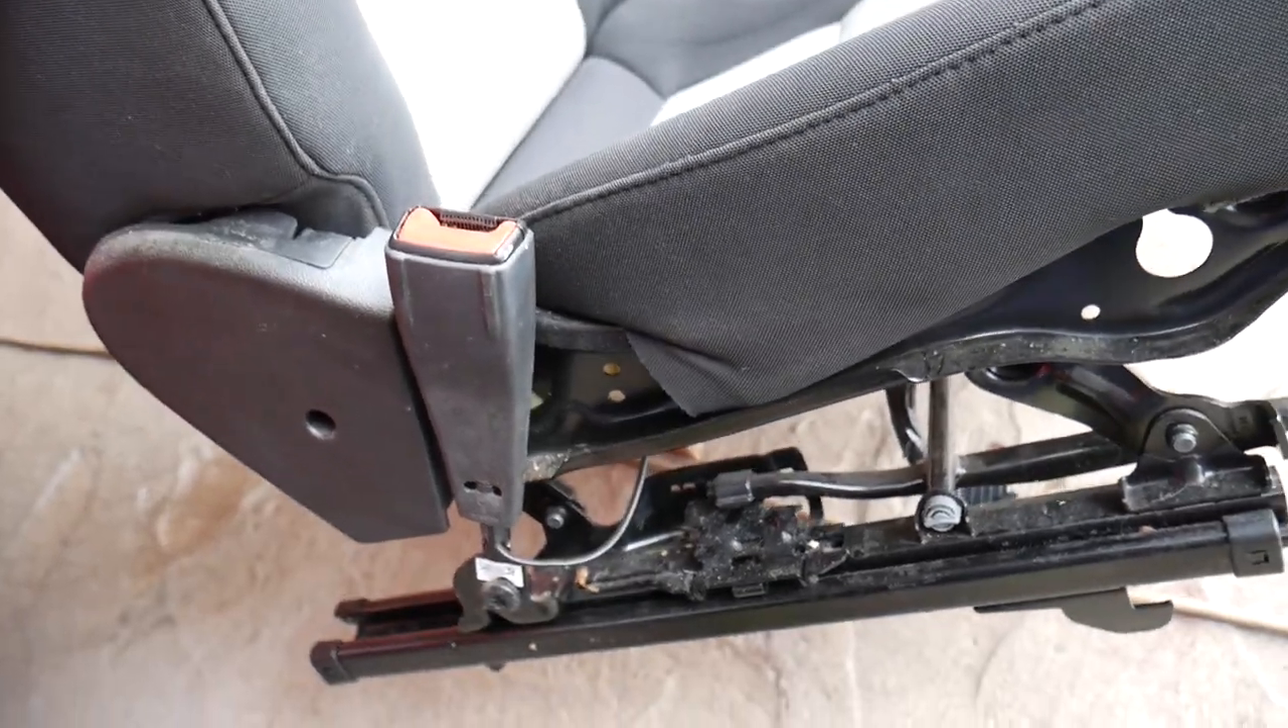Okay you can see we got the seat out.